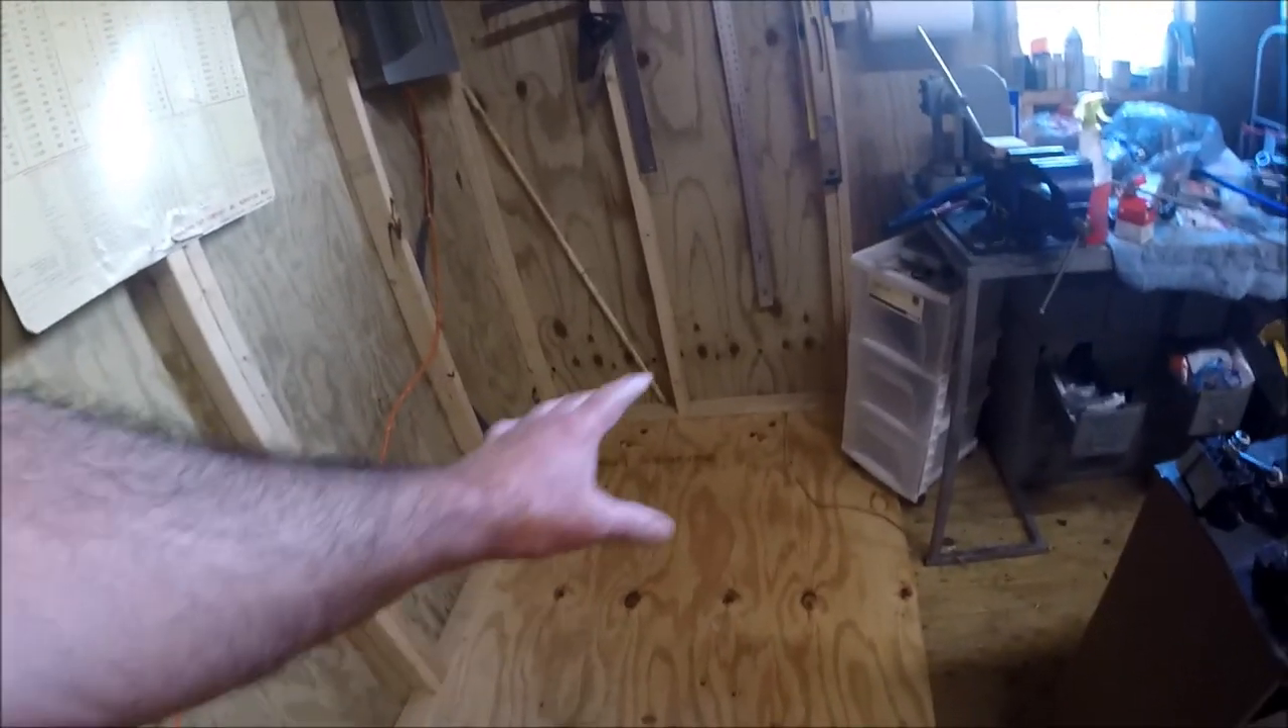So, what we've done is we added some three -quarter plywood here, and screwed it to the floor.